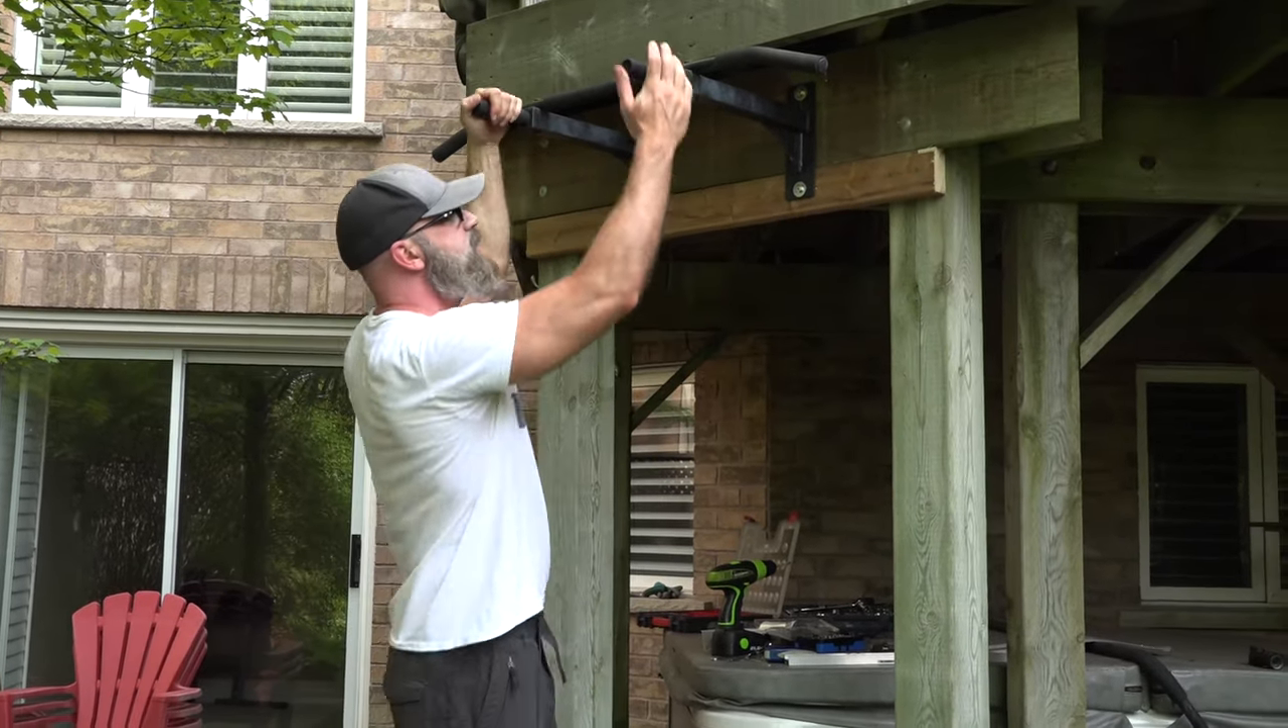So we've mounted our chin-up bar. It's nice and sturdy.